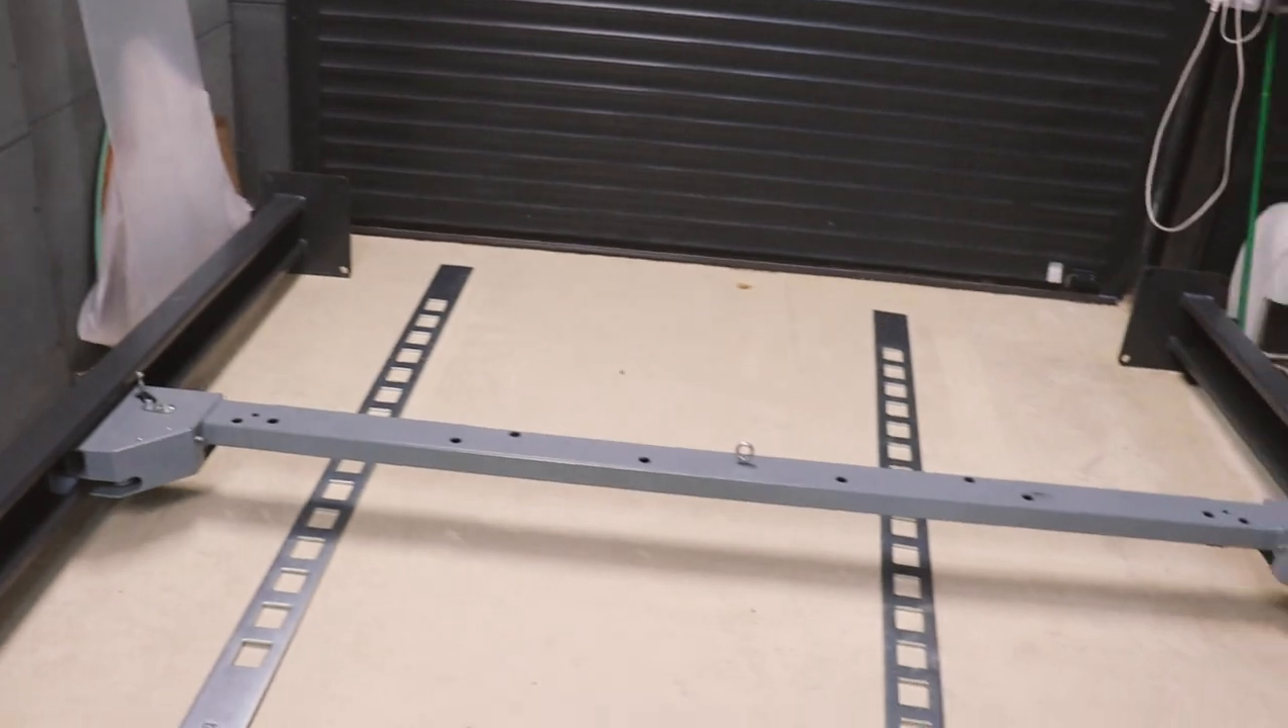Okay I've got these cross beams in.